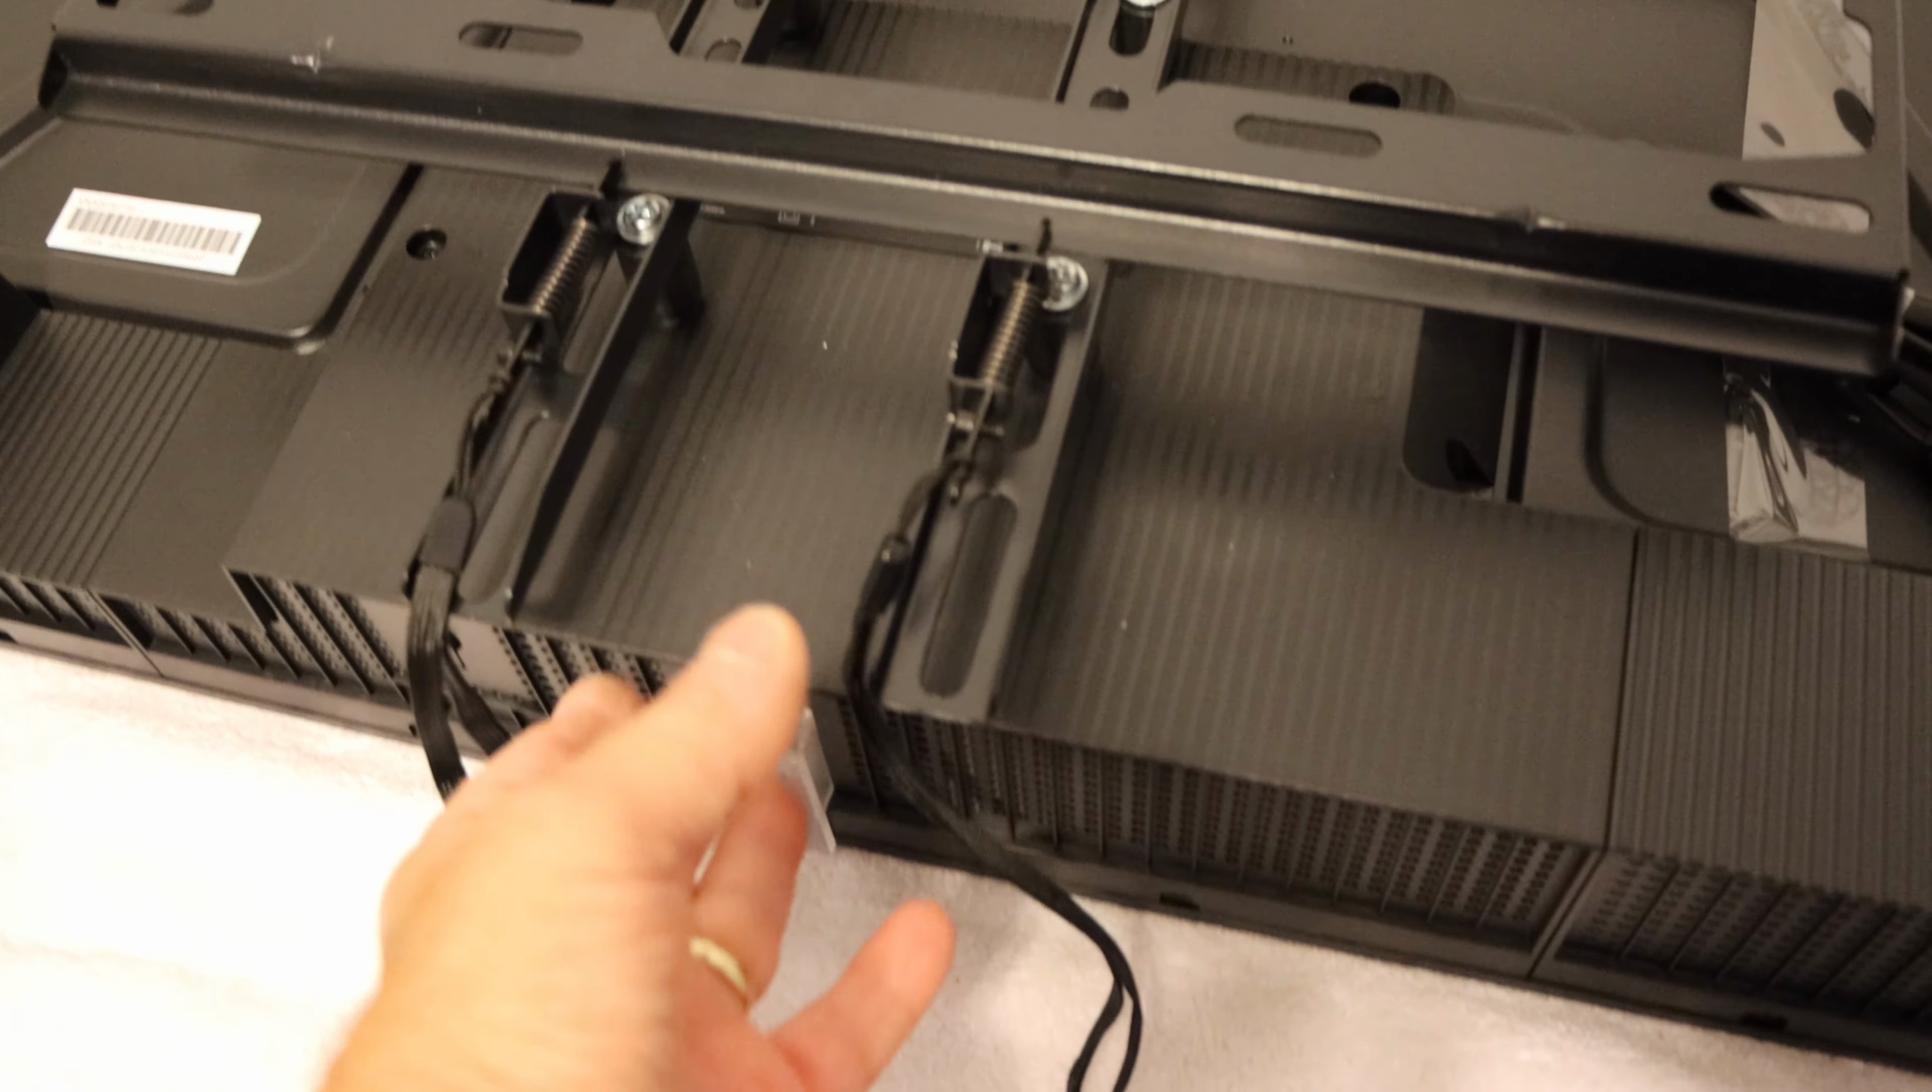Okay so now we have our our bracket mounted onto the TV set itself we know that this is the bottom of the TV down here.